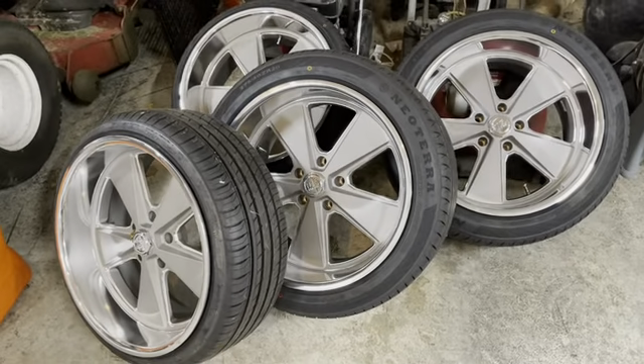All right so we got the uh wheels and tires mounted for the obs chevy build and they look really good.